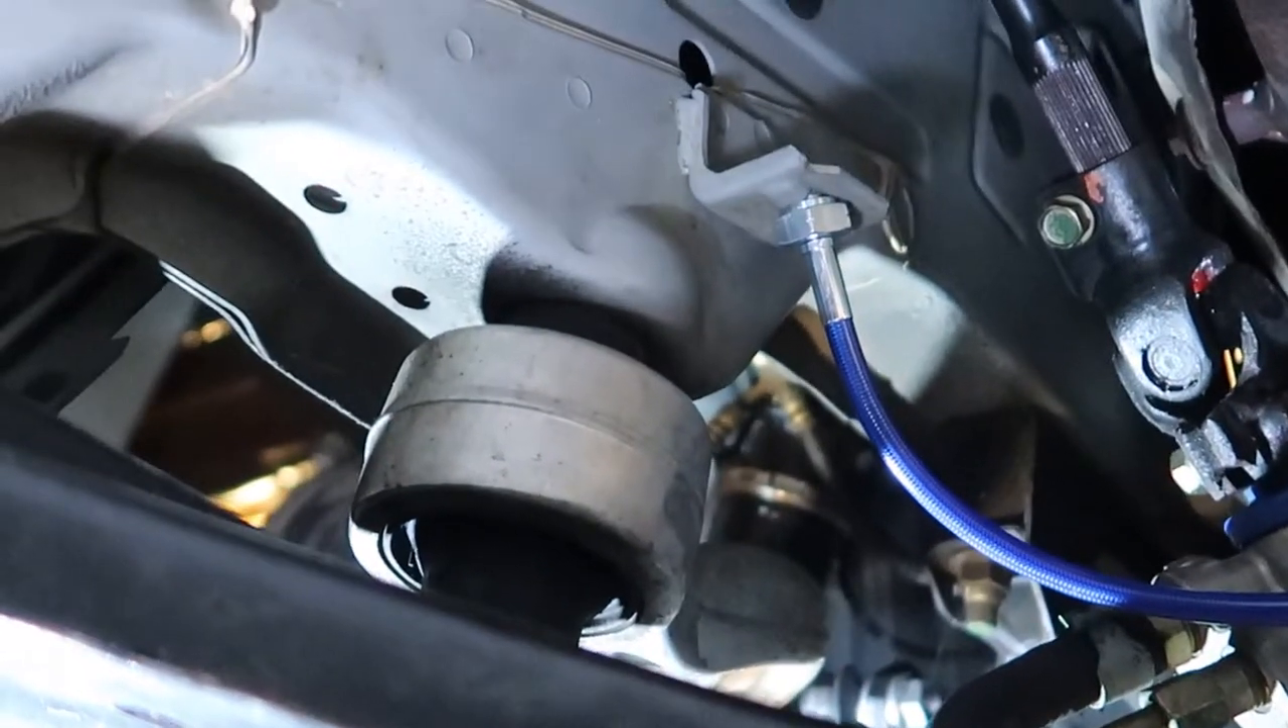And you're all set with this end of the steel braided line.